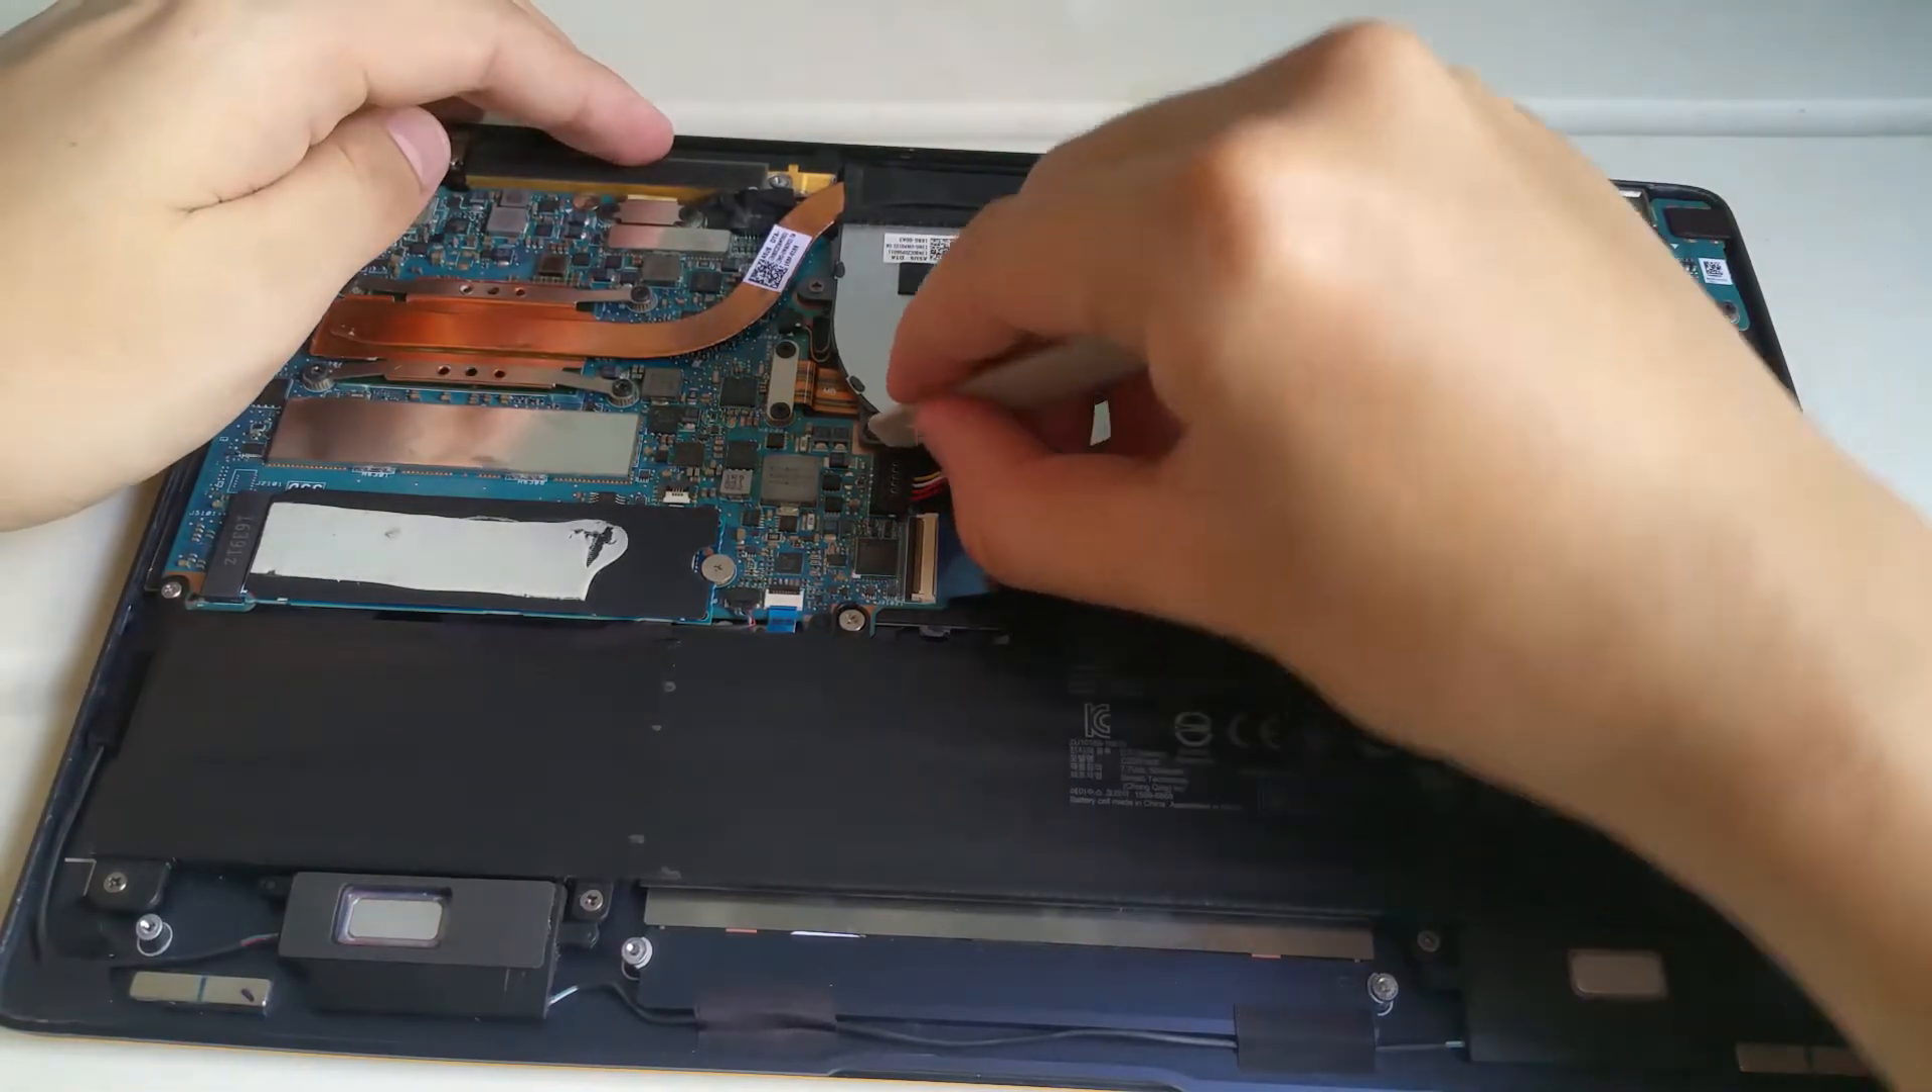I then lift up the bottom cover and I am in the laptop.